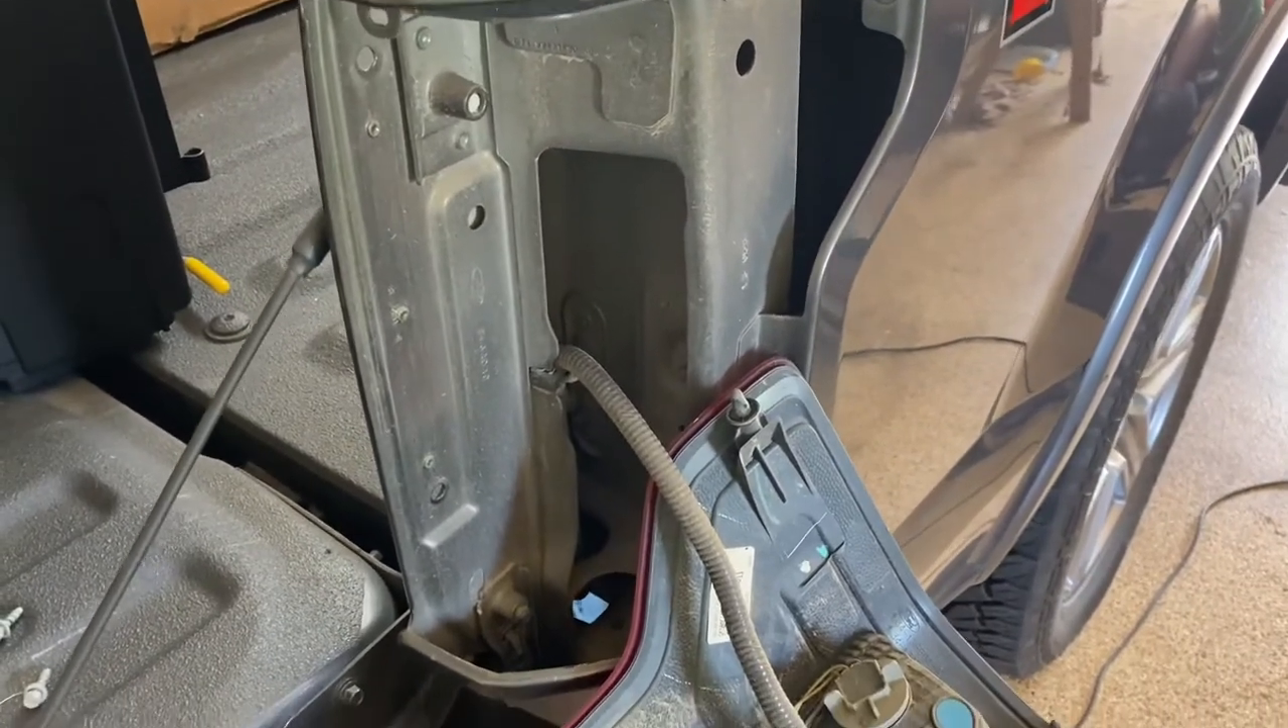Okay we got the tail light off.